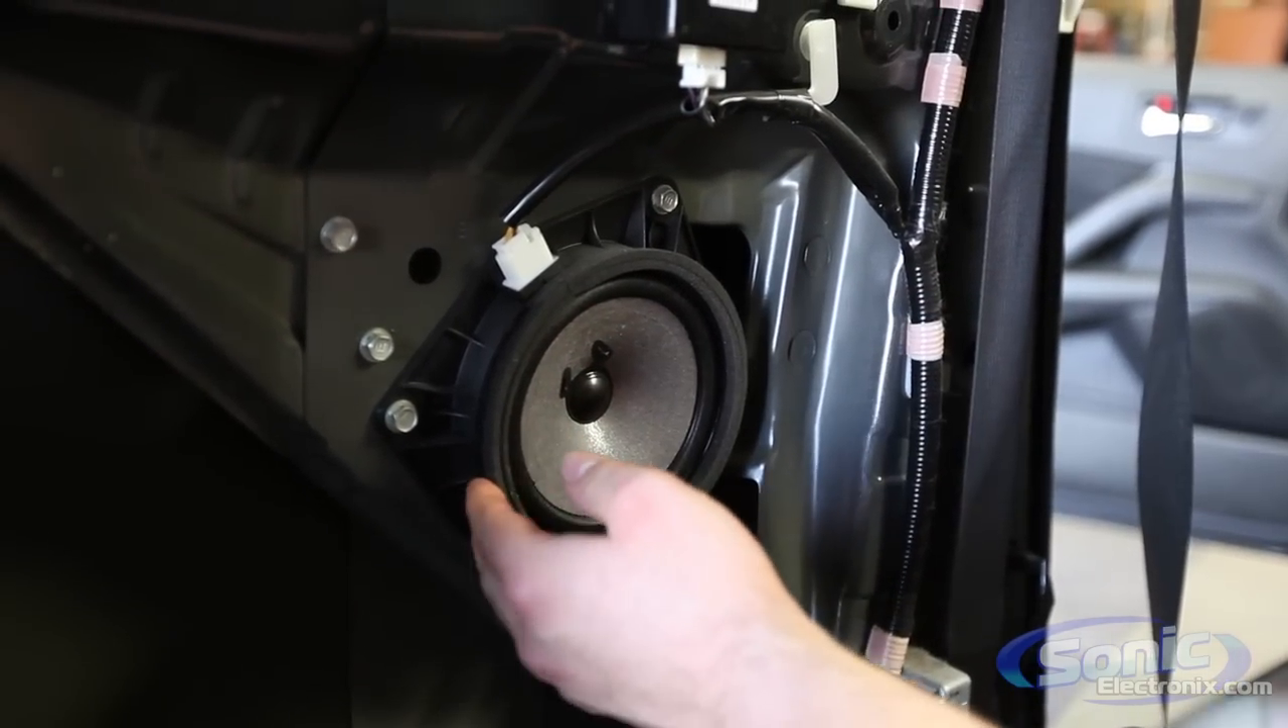All right guys so we got the factory panel removed in the Scion TC.